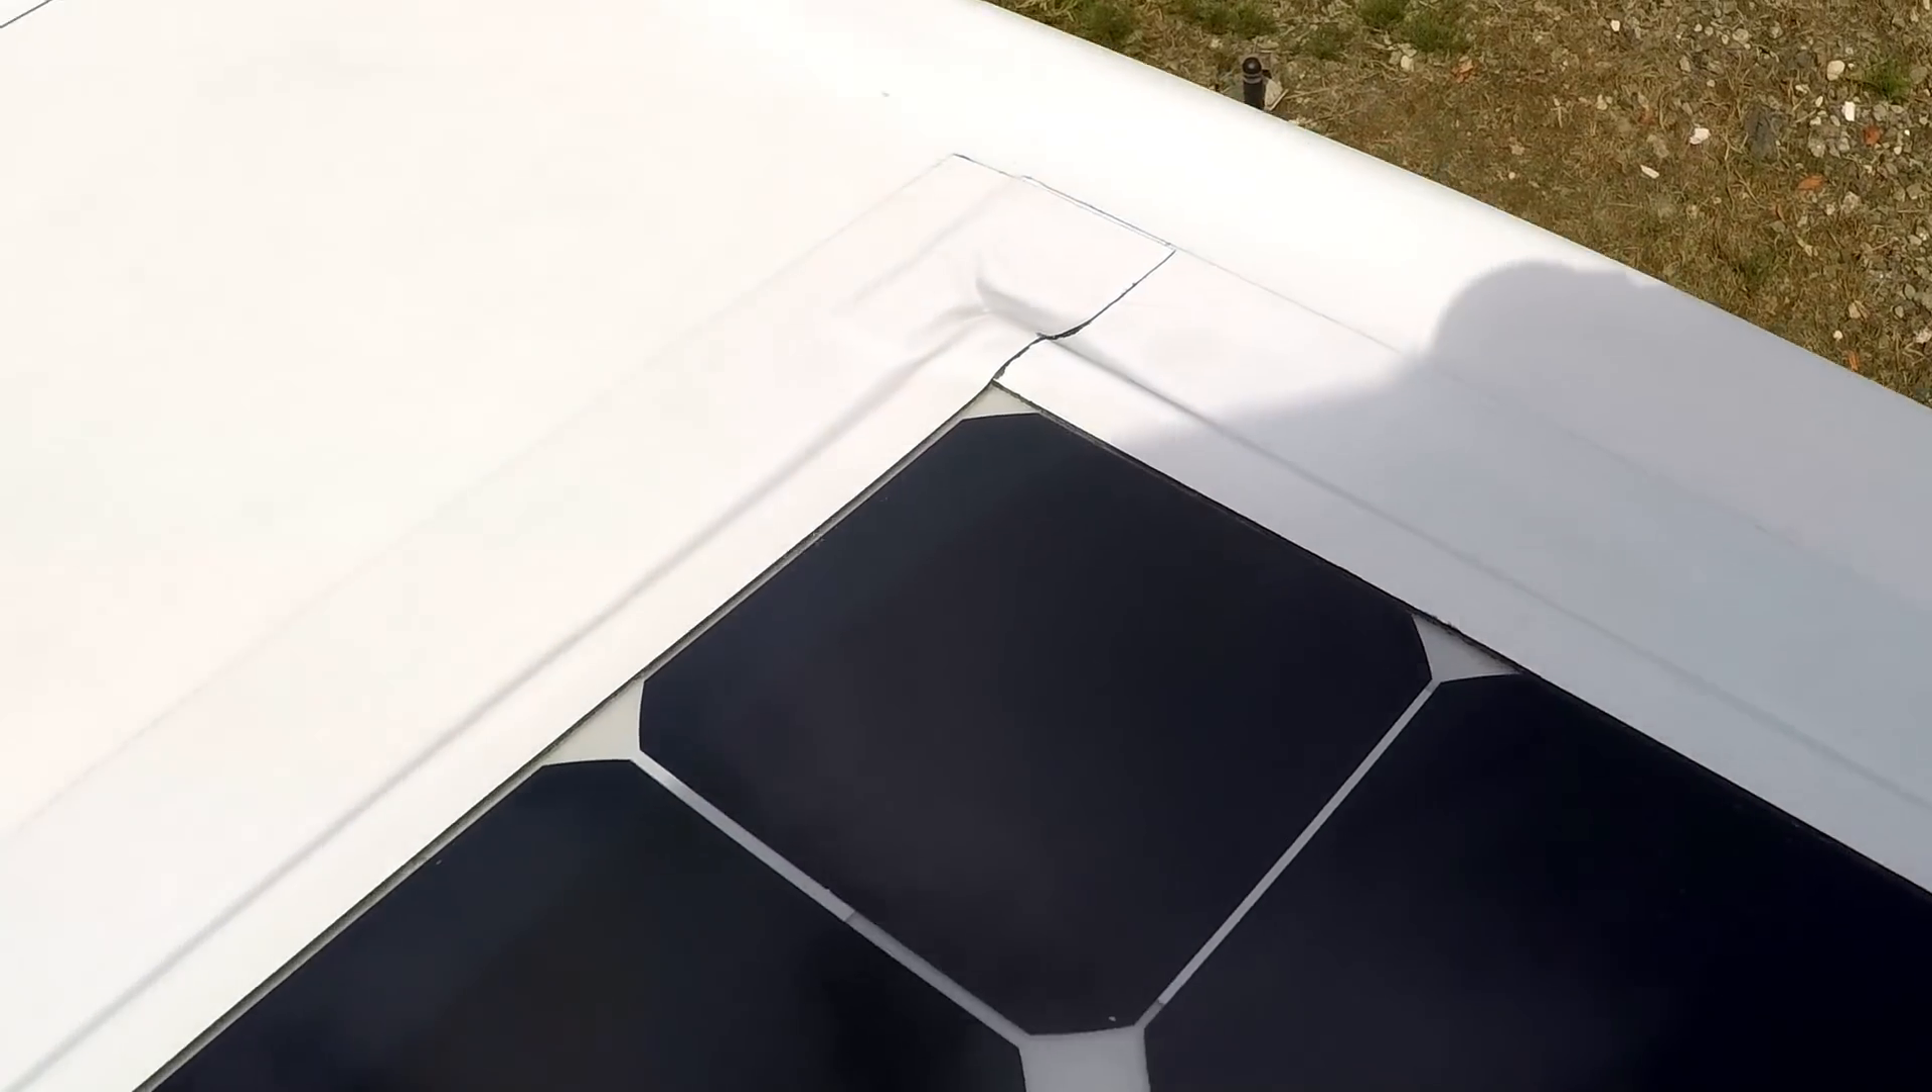What I found is that this seal right here is not a hundred percent waterproof so there's a you know overlap right here and there's a little gap that goes in here.